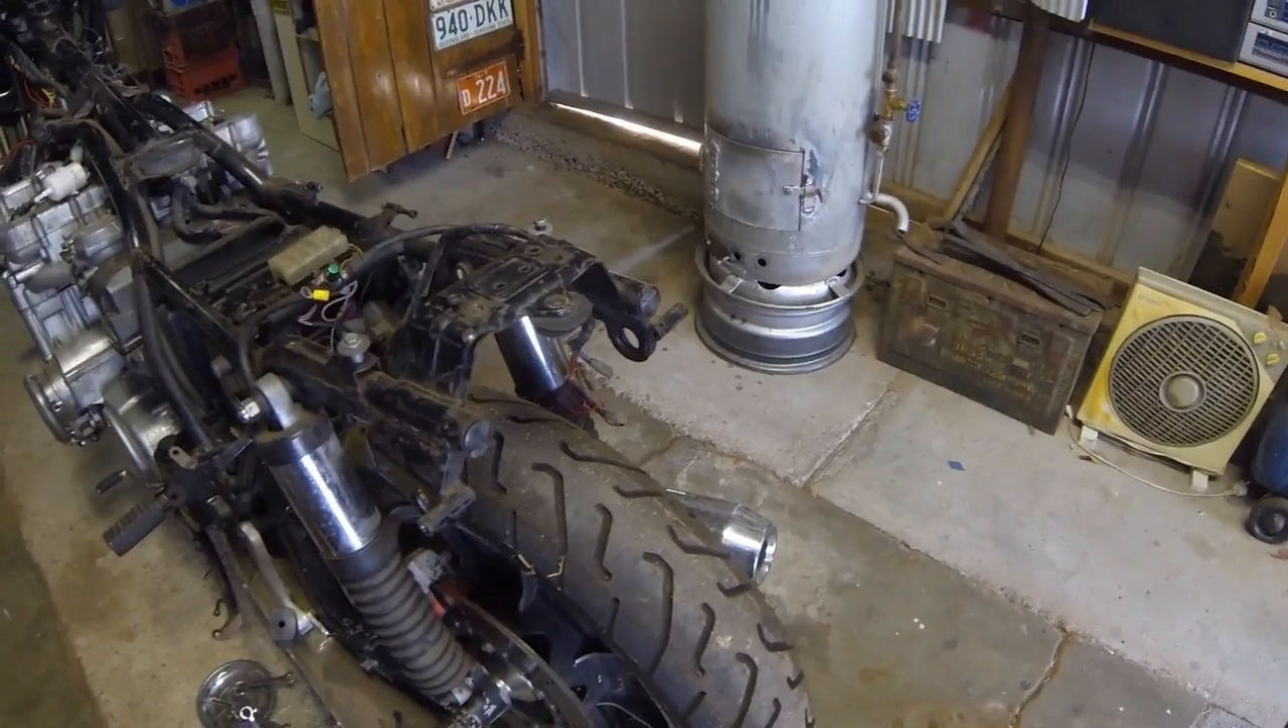So far we've removed the rear blinkers, indicators and we've taken the back half guard off.